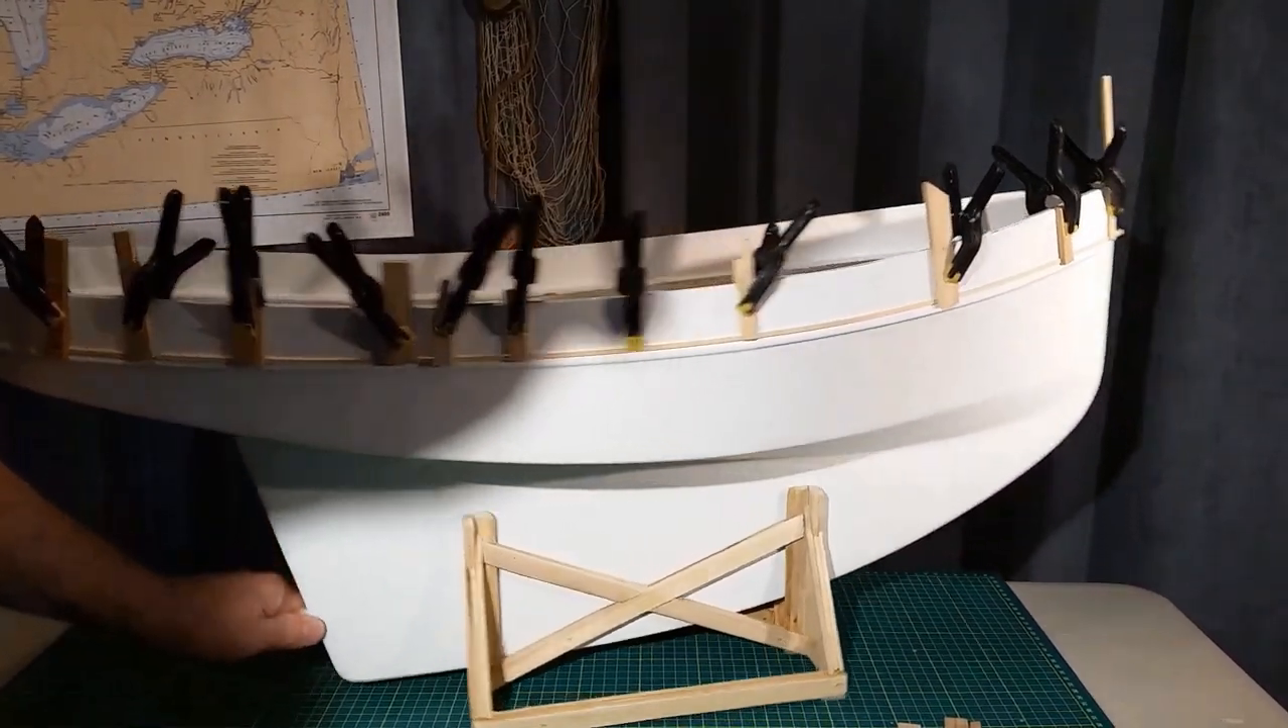So I have the 1 16th by 1 8th strip temporarily clamped in place just above the gunnel.